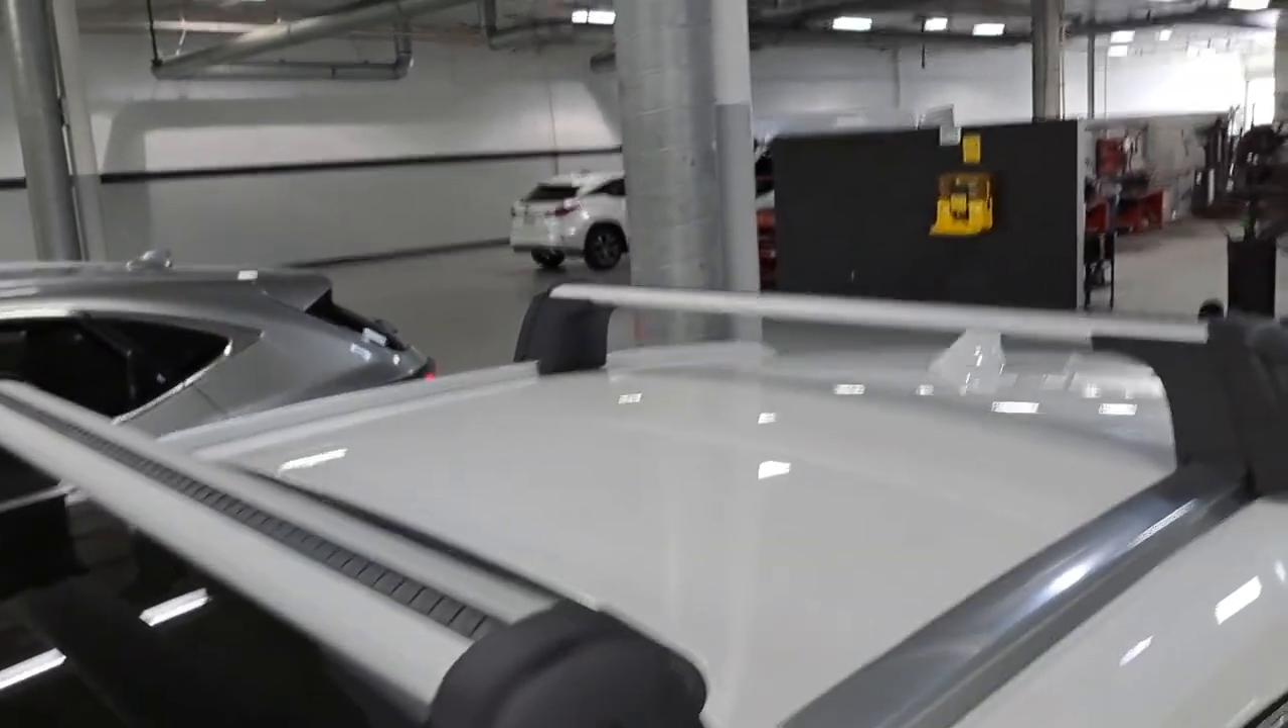So there you have it we have installed the roof crossbars on this nx.